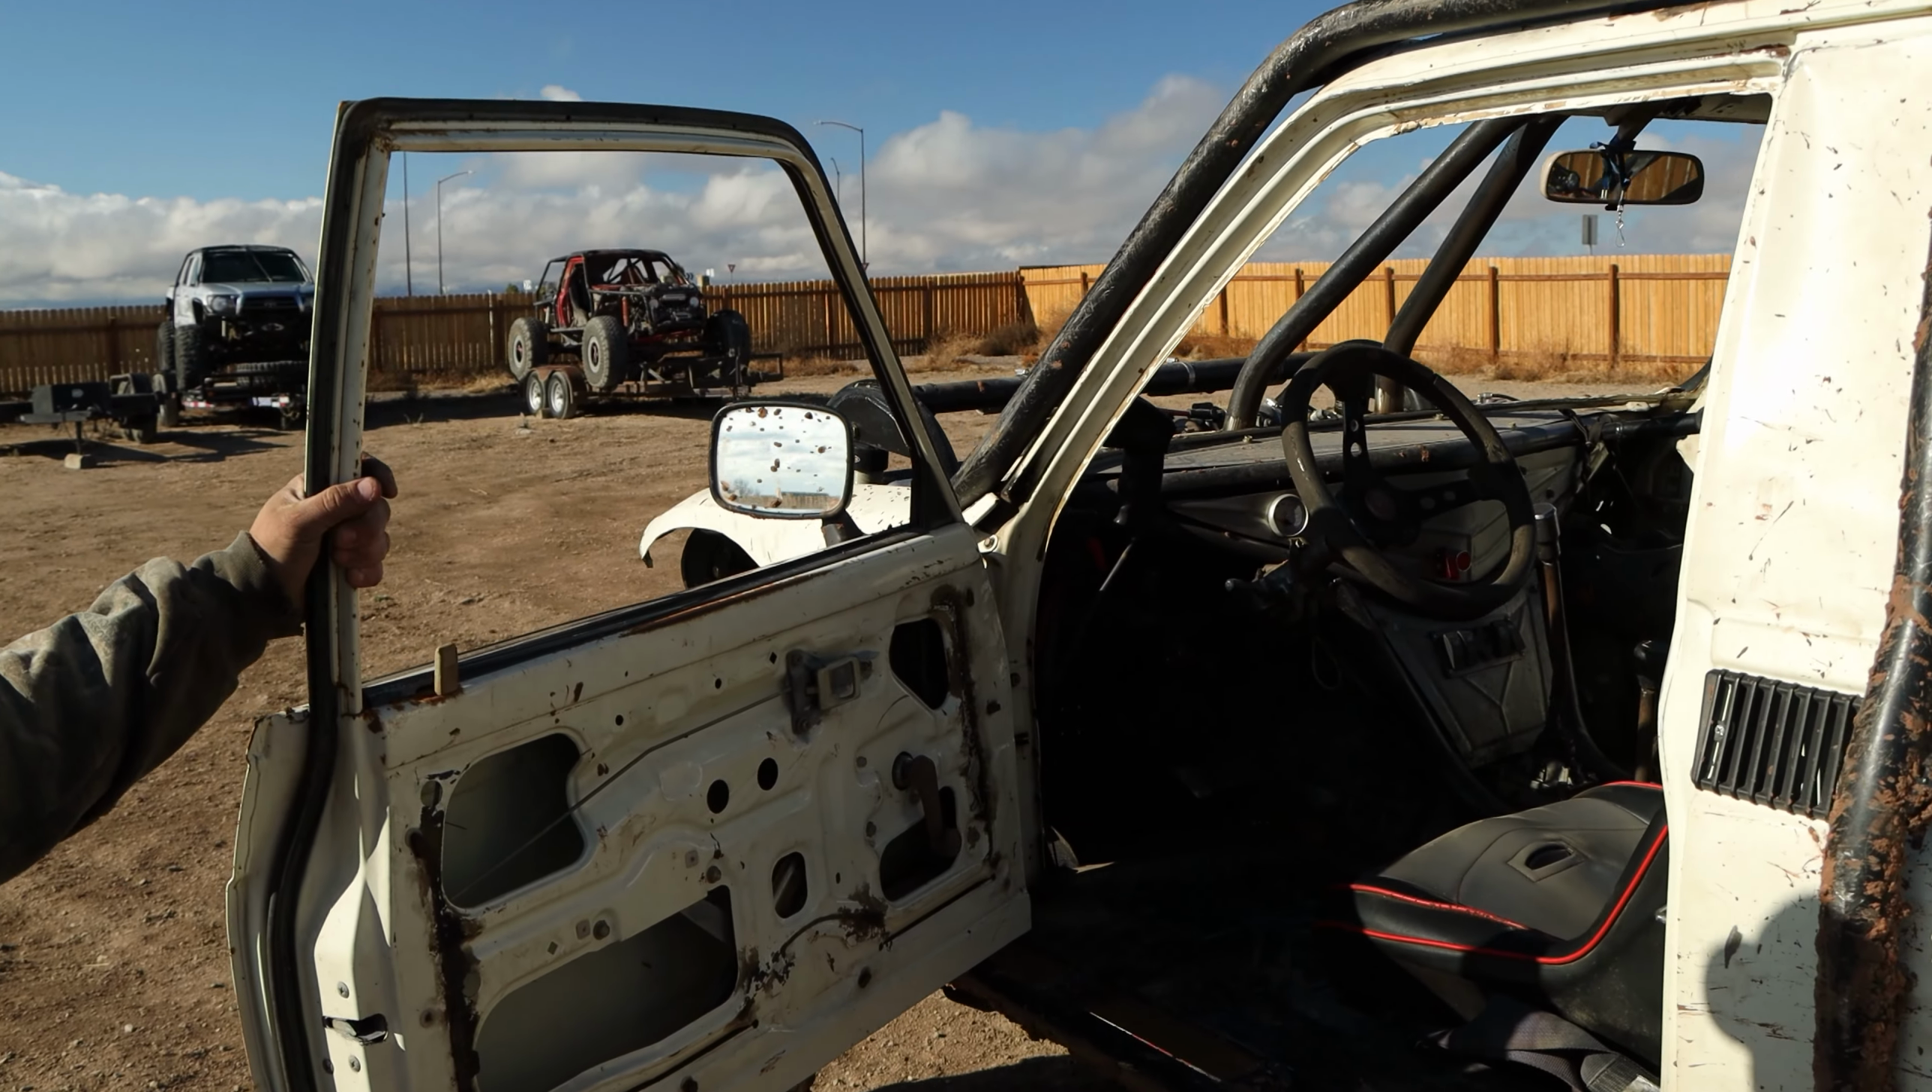The doors ain't got no panels on them not finished yet.